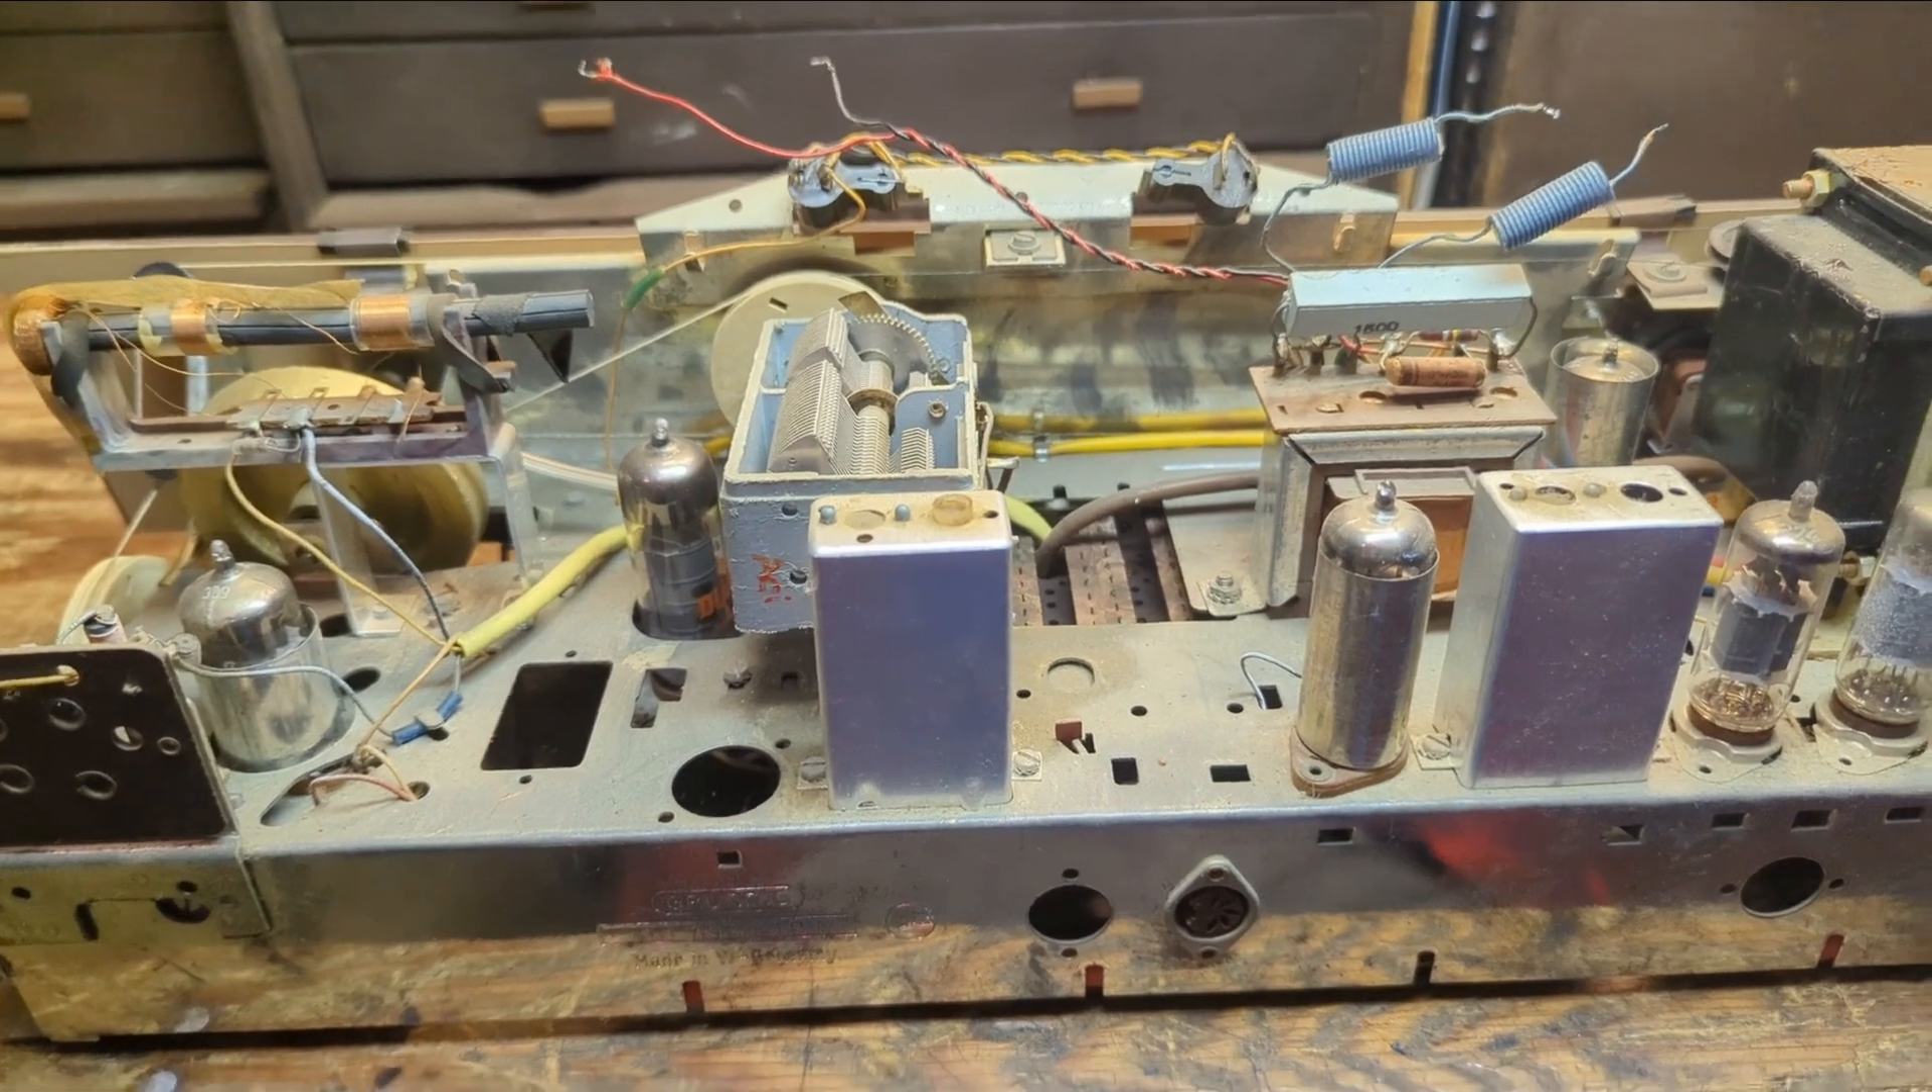All right, so we got the chassis out.